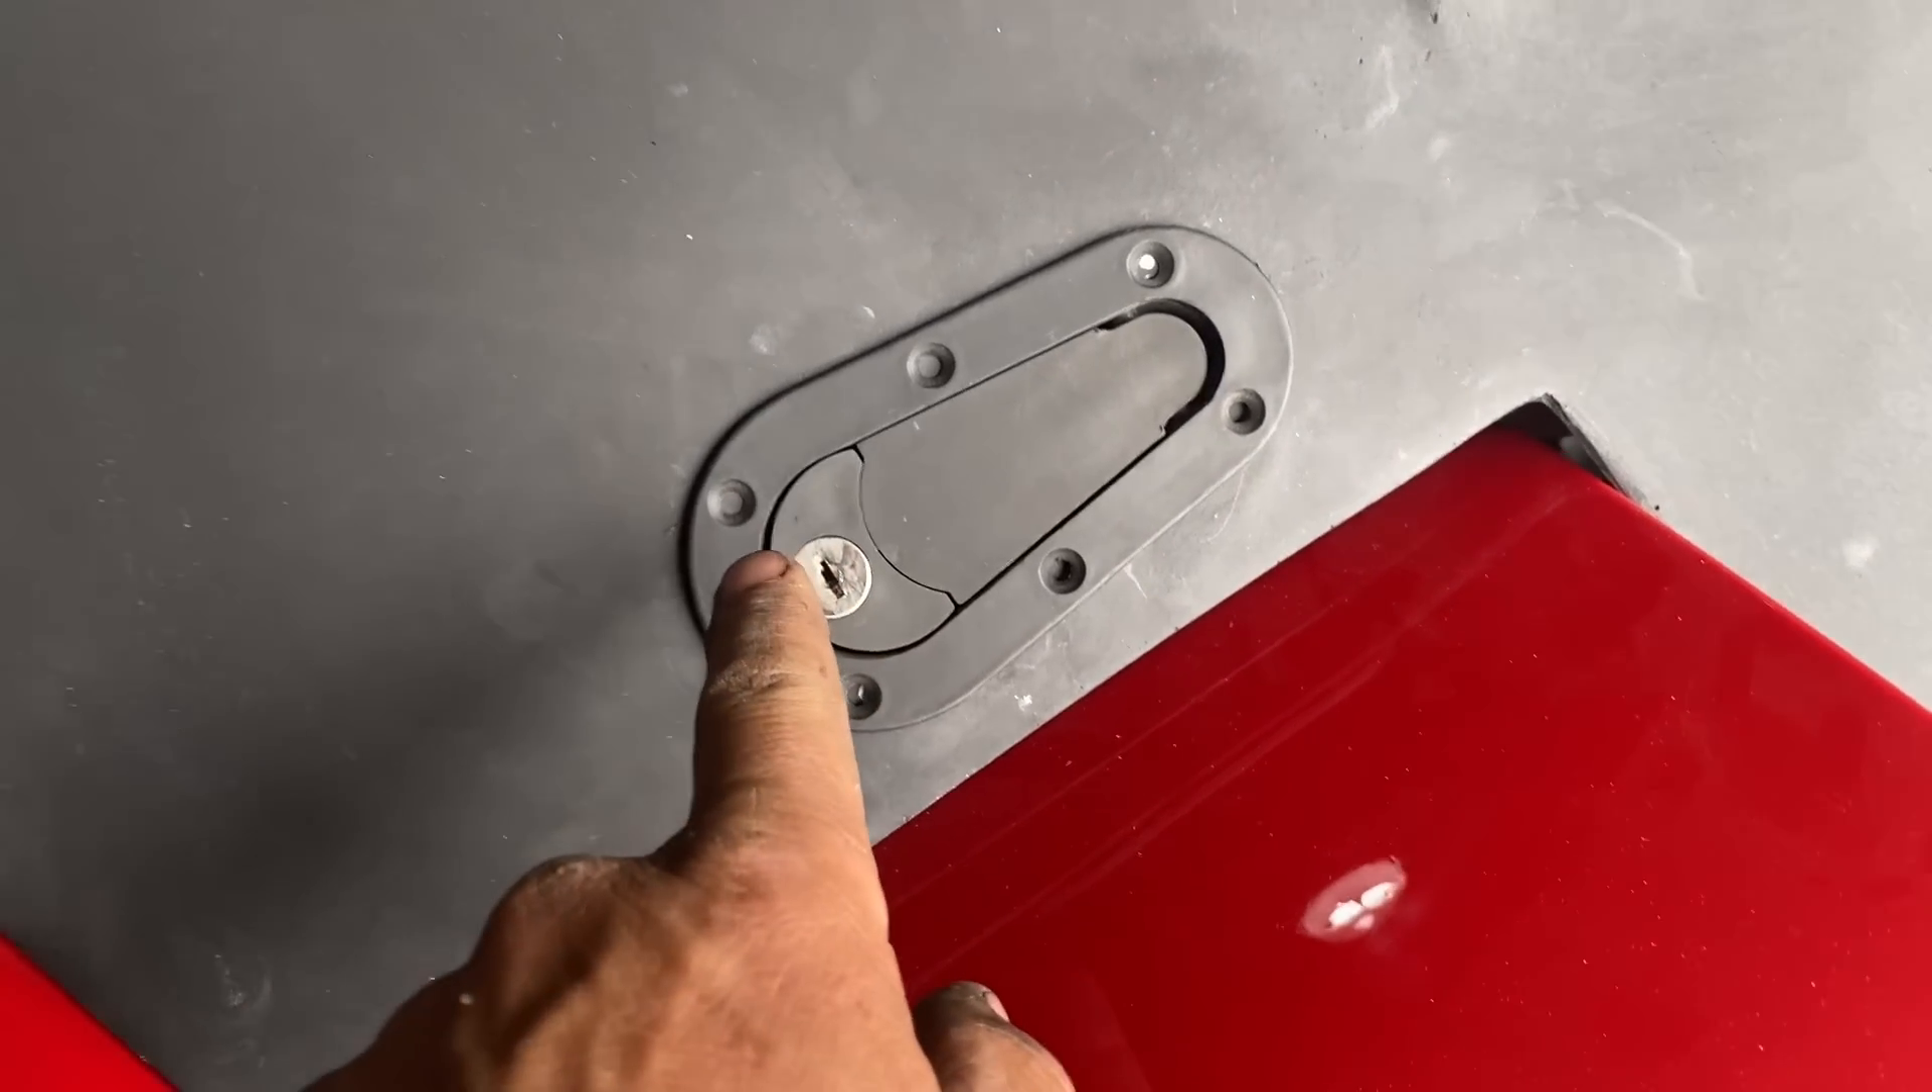Ya están colocadas las trabas lo único que me falta ahora ir a comprar son los los buloncitos.